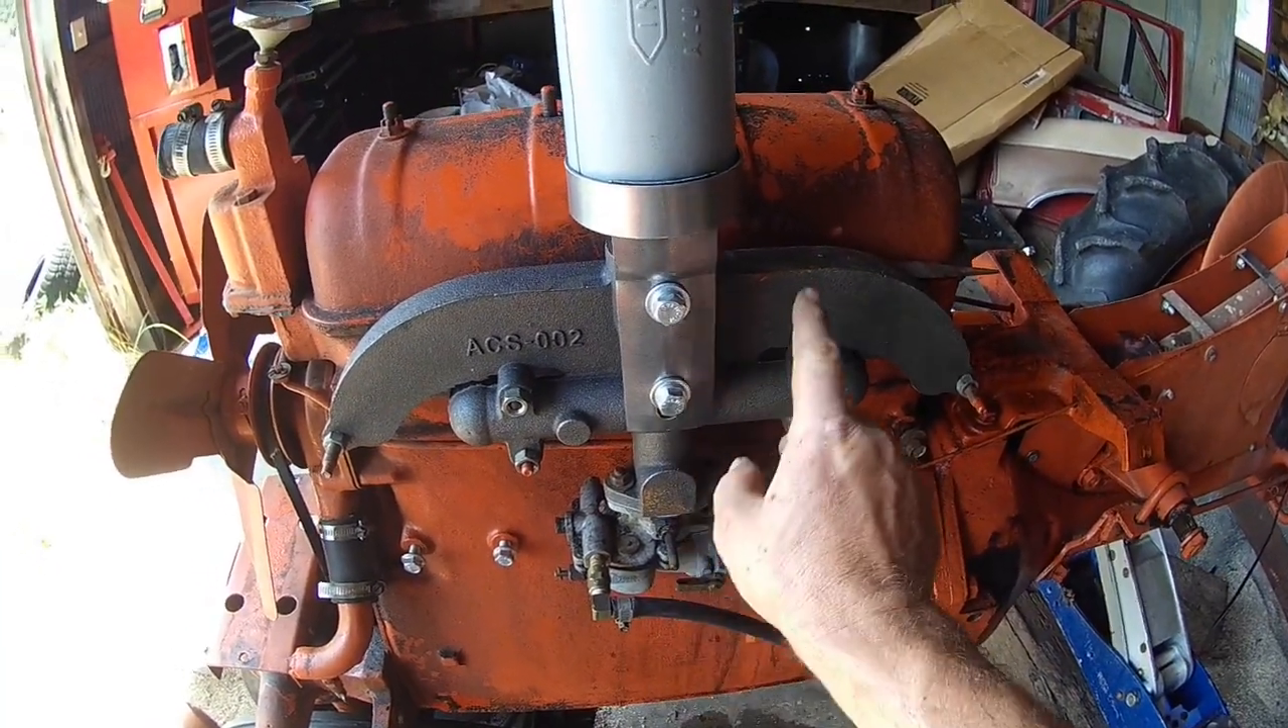Hey folks, got her stripped down, got the manifold on, bracket, muffler, all looking pretty good.